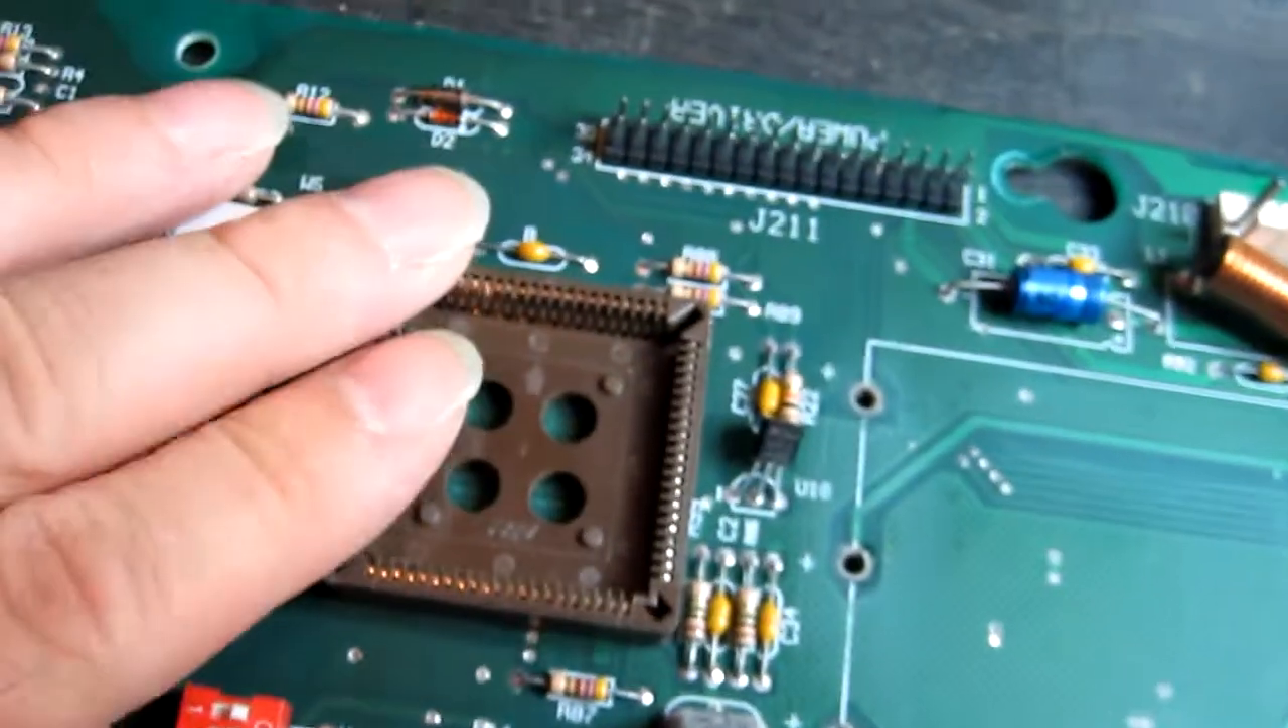I've taken out the ASIC chip just to make sure these pins are all clean in good condition.